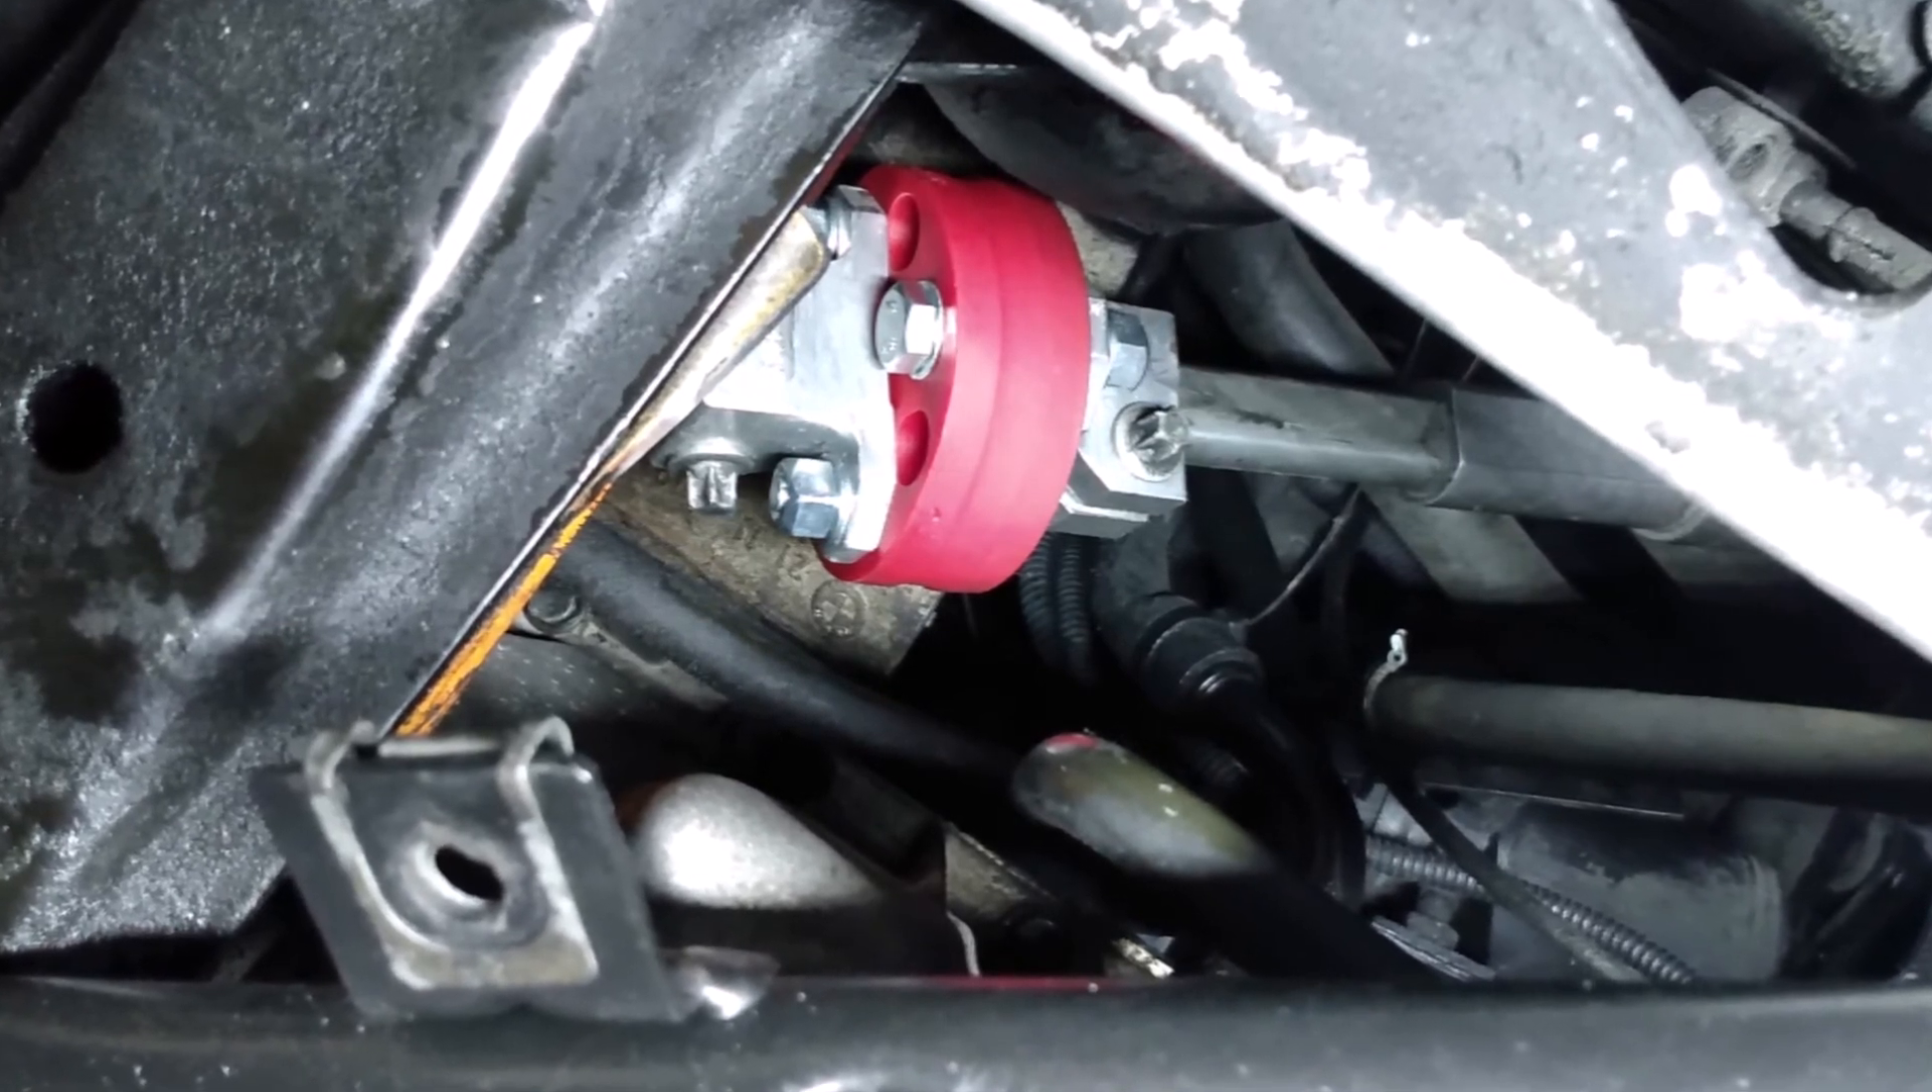Last but not least, here's a shot of the coupler installed.